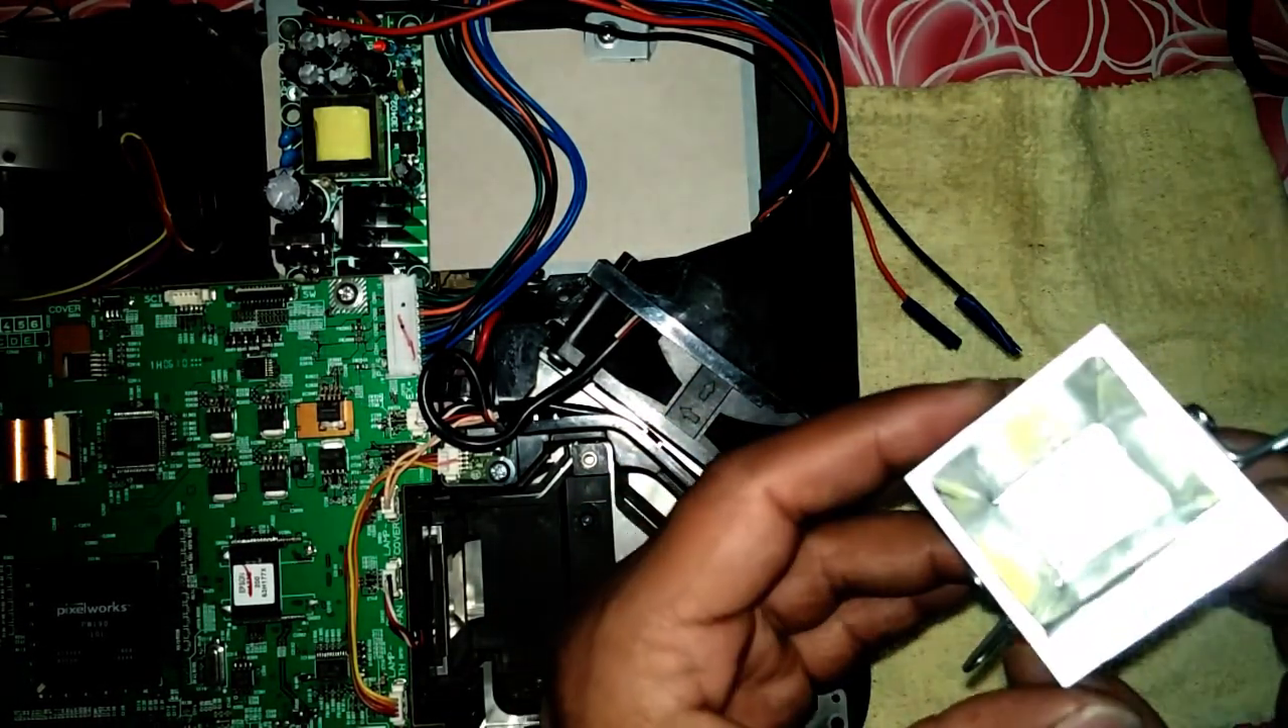Here you can see that I installed reflector on the LED which is I made with the aluminum foil.